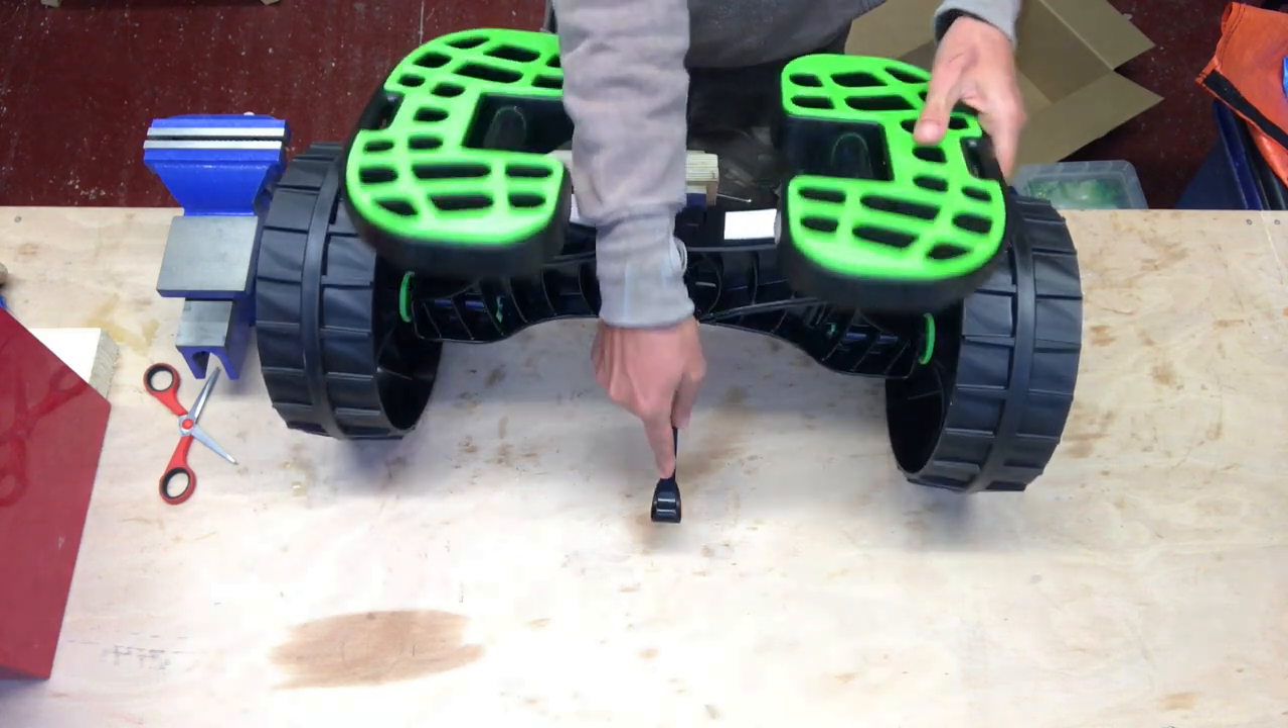There we have the main frame of the trolley assembled.